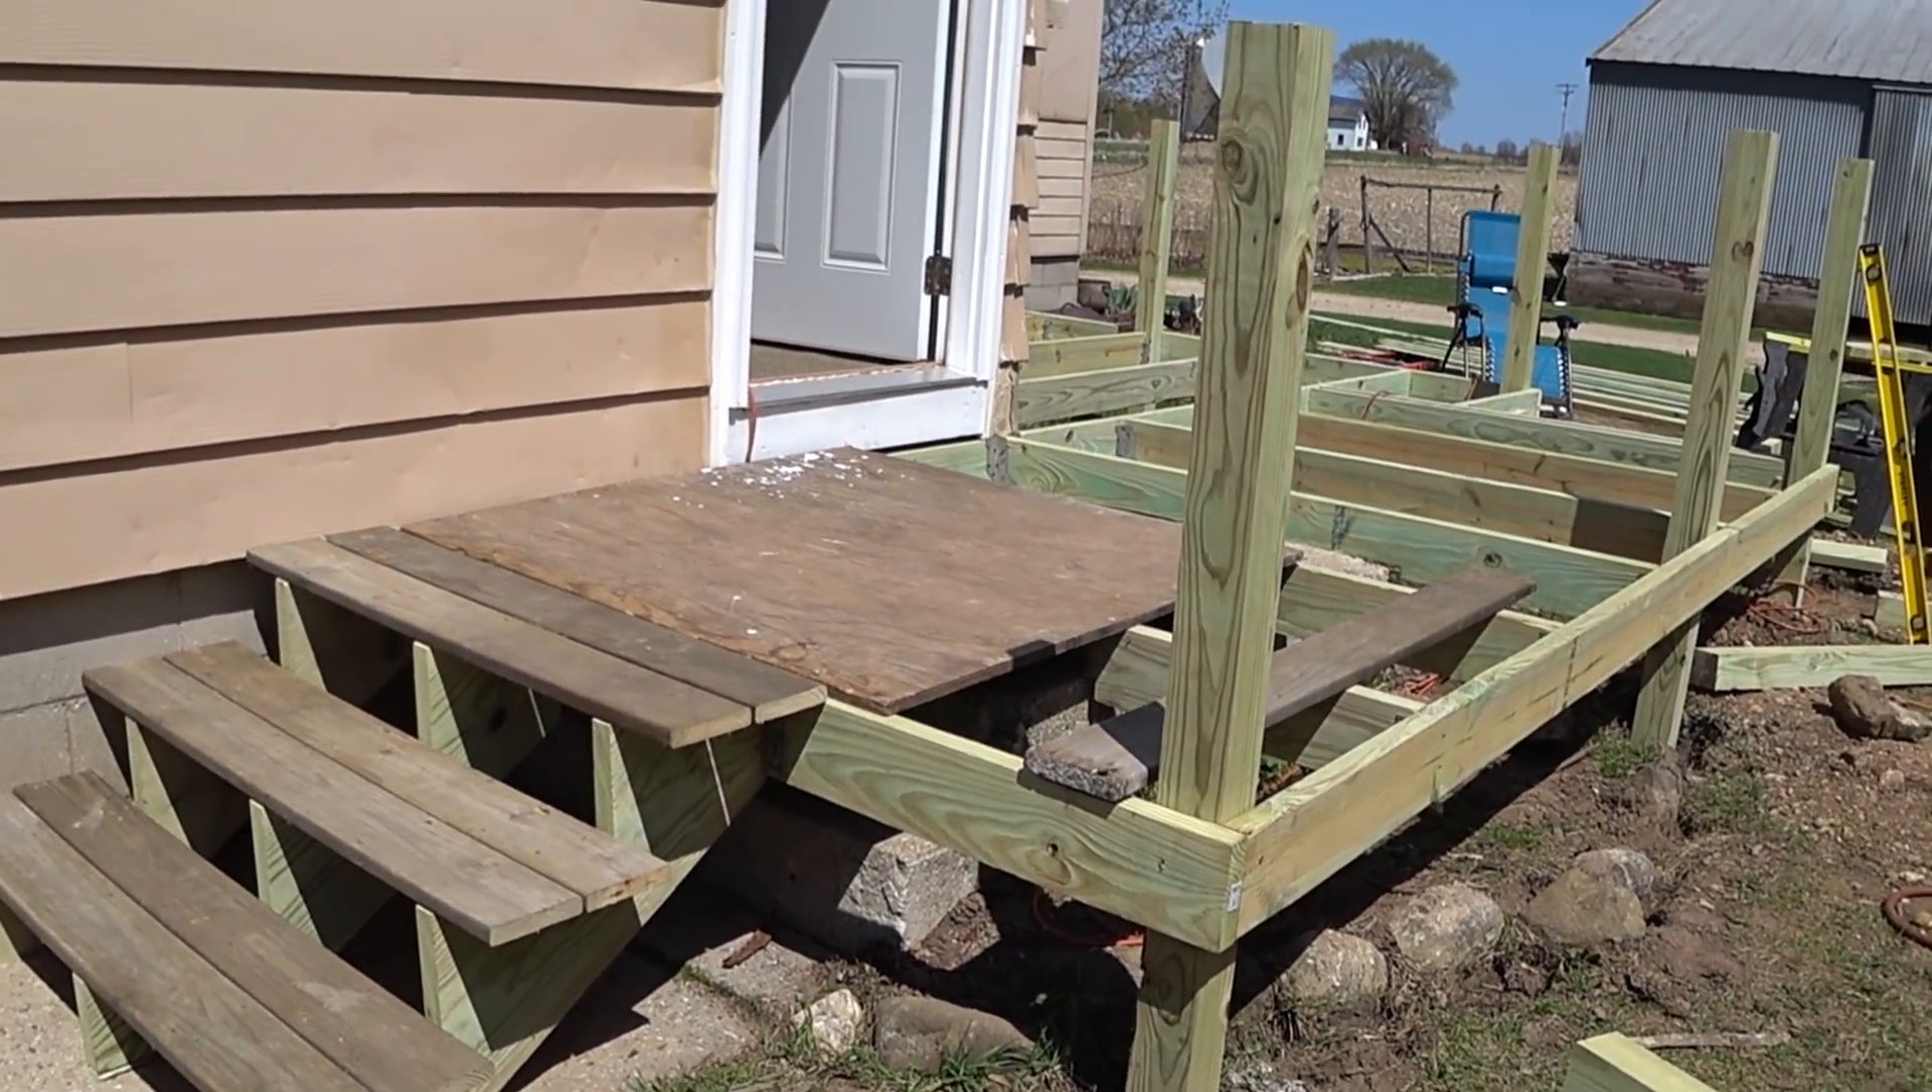But I came out and I got those steps built and got those all cut and laid into place and everything and they're all good to go.